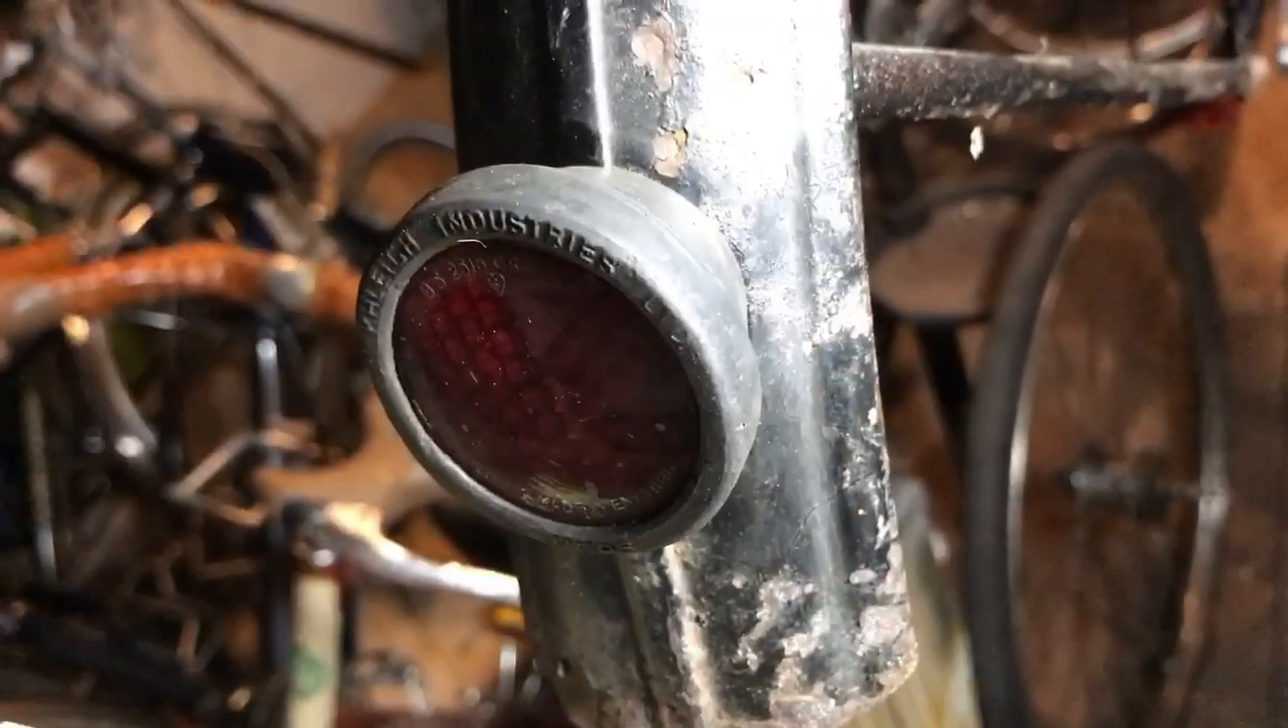There's the reflector in place on project dawn.